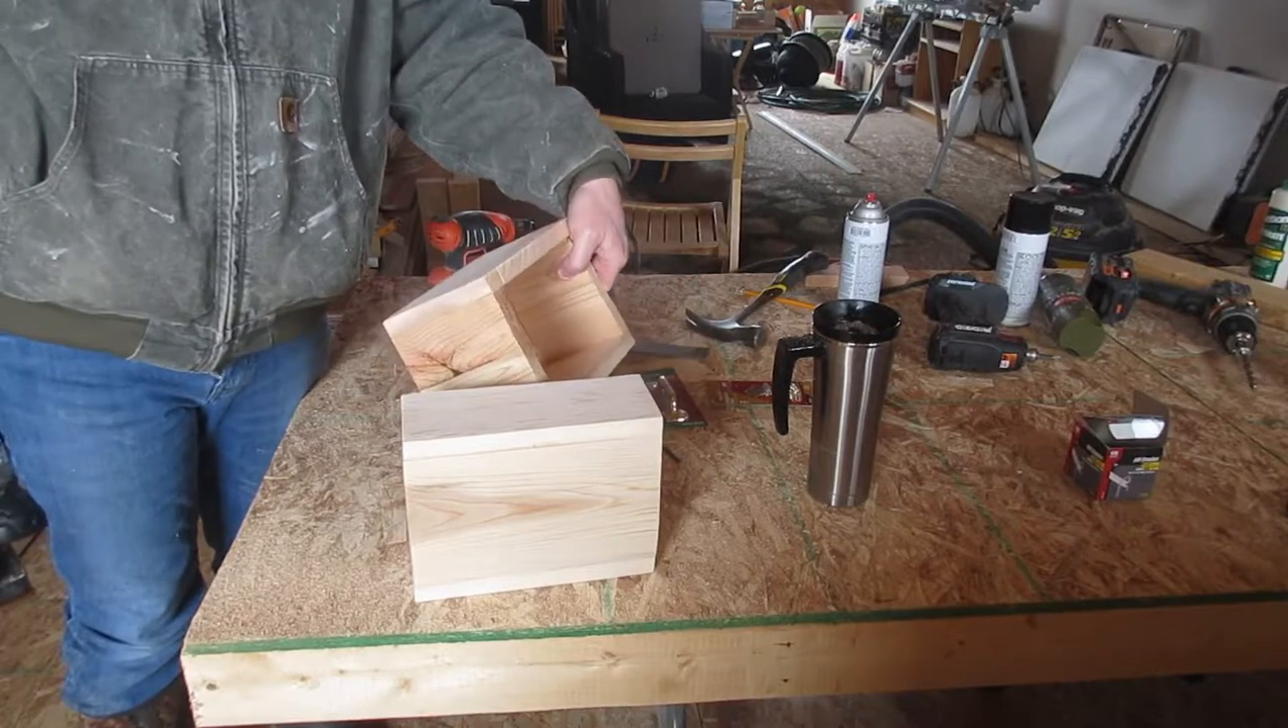But anyway so we got the top off the box here.